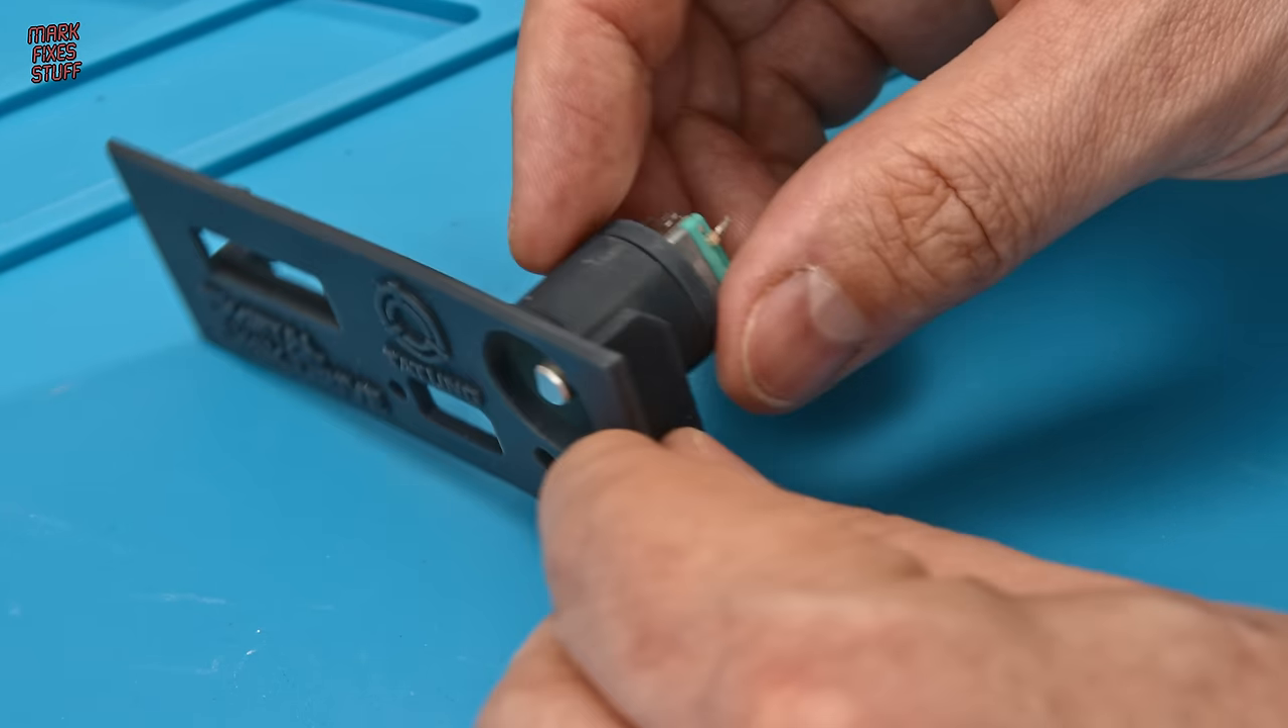Now we've detached our encoder and we've put it in the mount that will need to be glued into the front bezel itself.